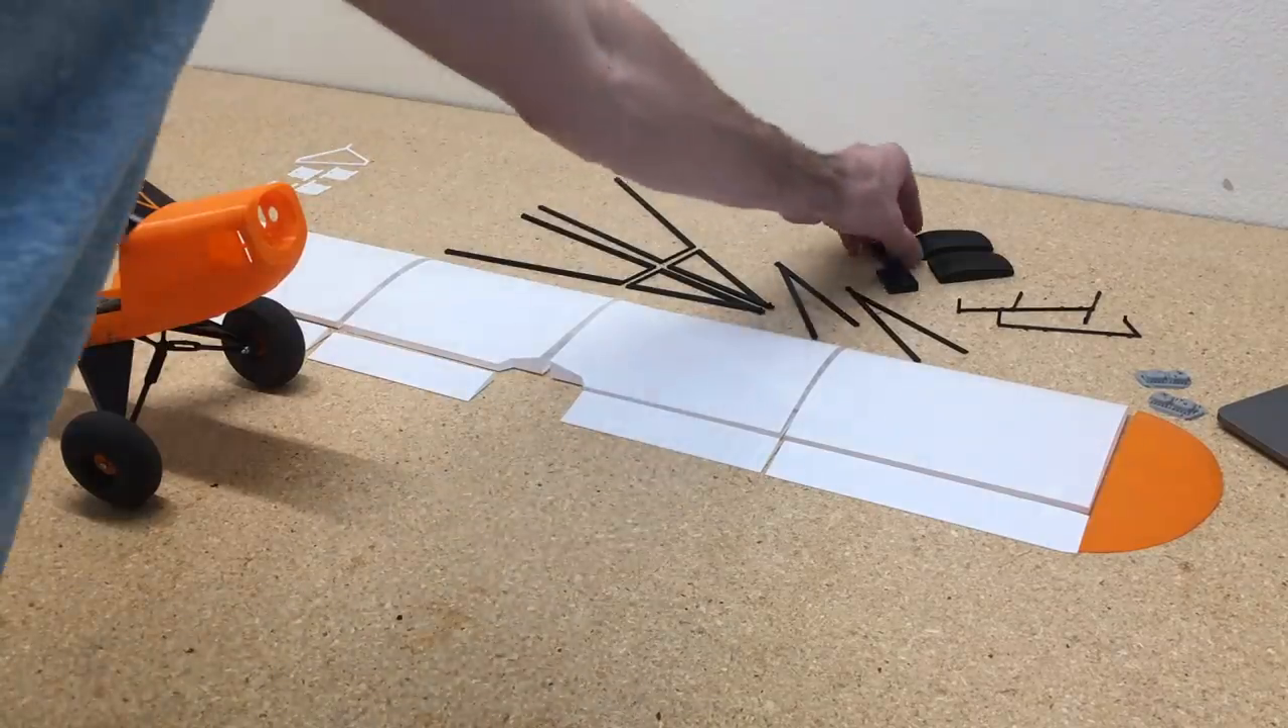Now I have the landing gear all set up.